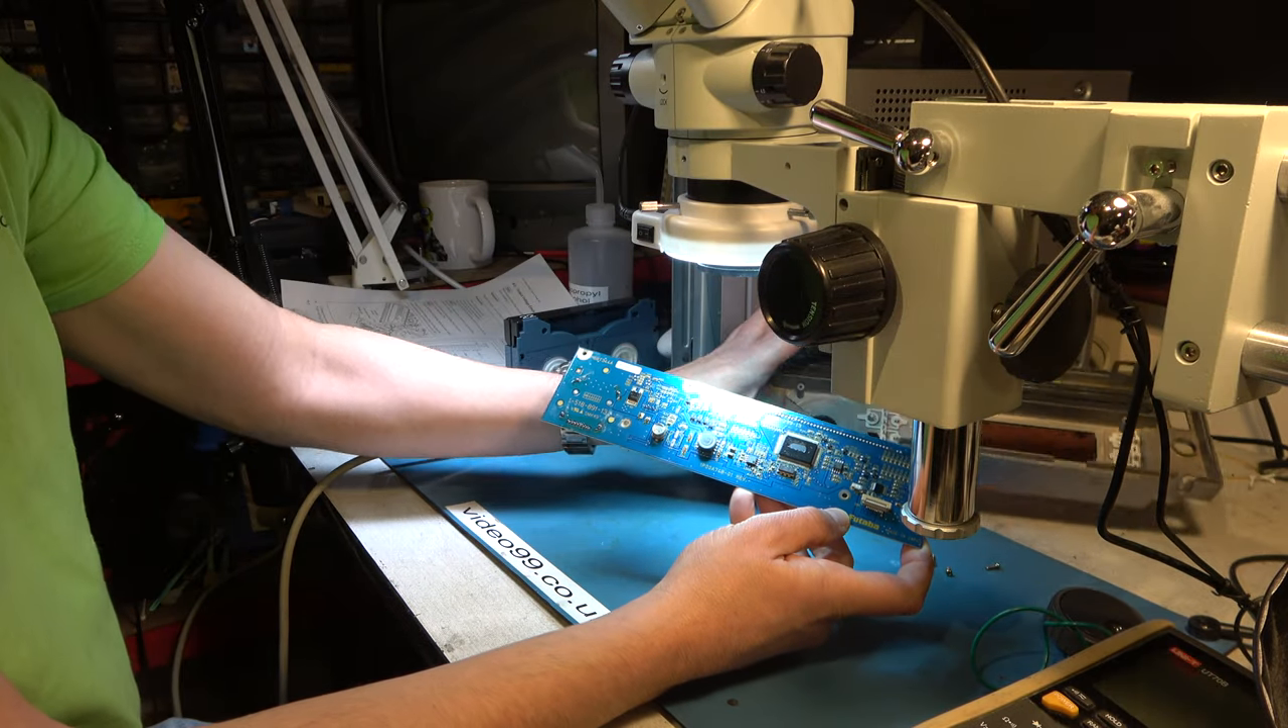Well, I've removed the front panel electronics.